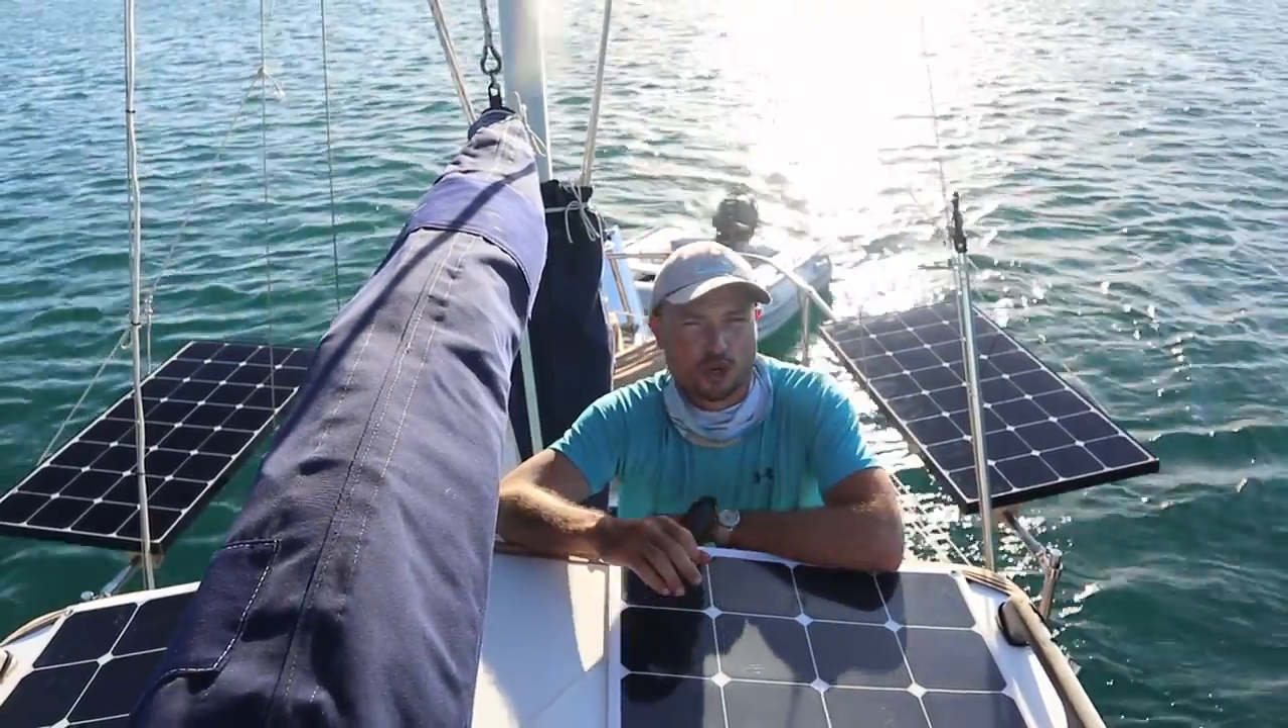All right, so we got the rigid solar panels installed.